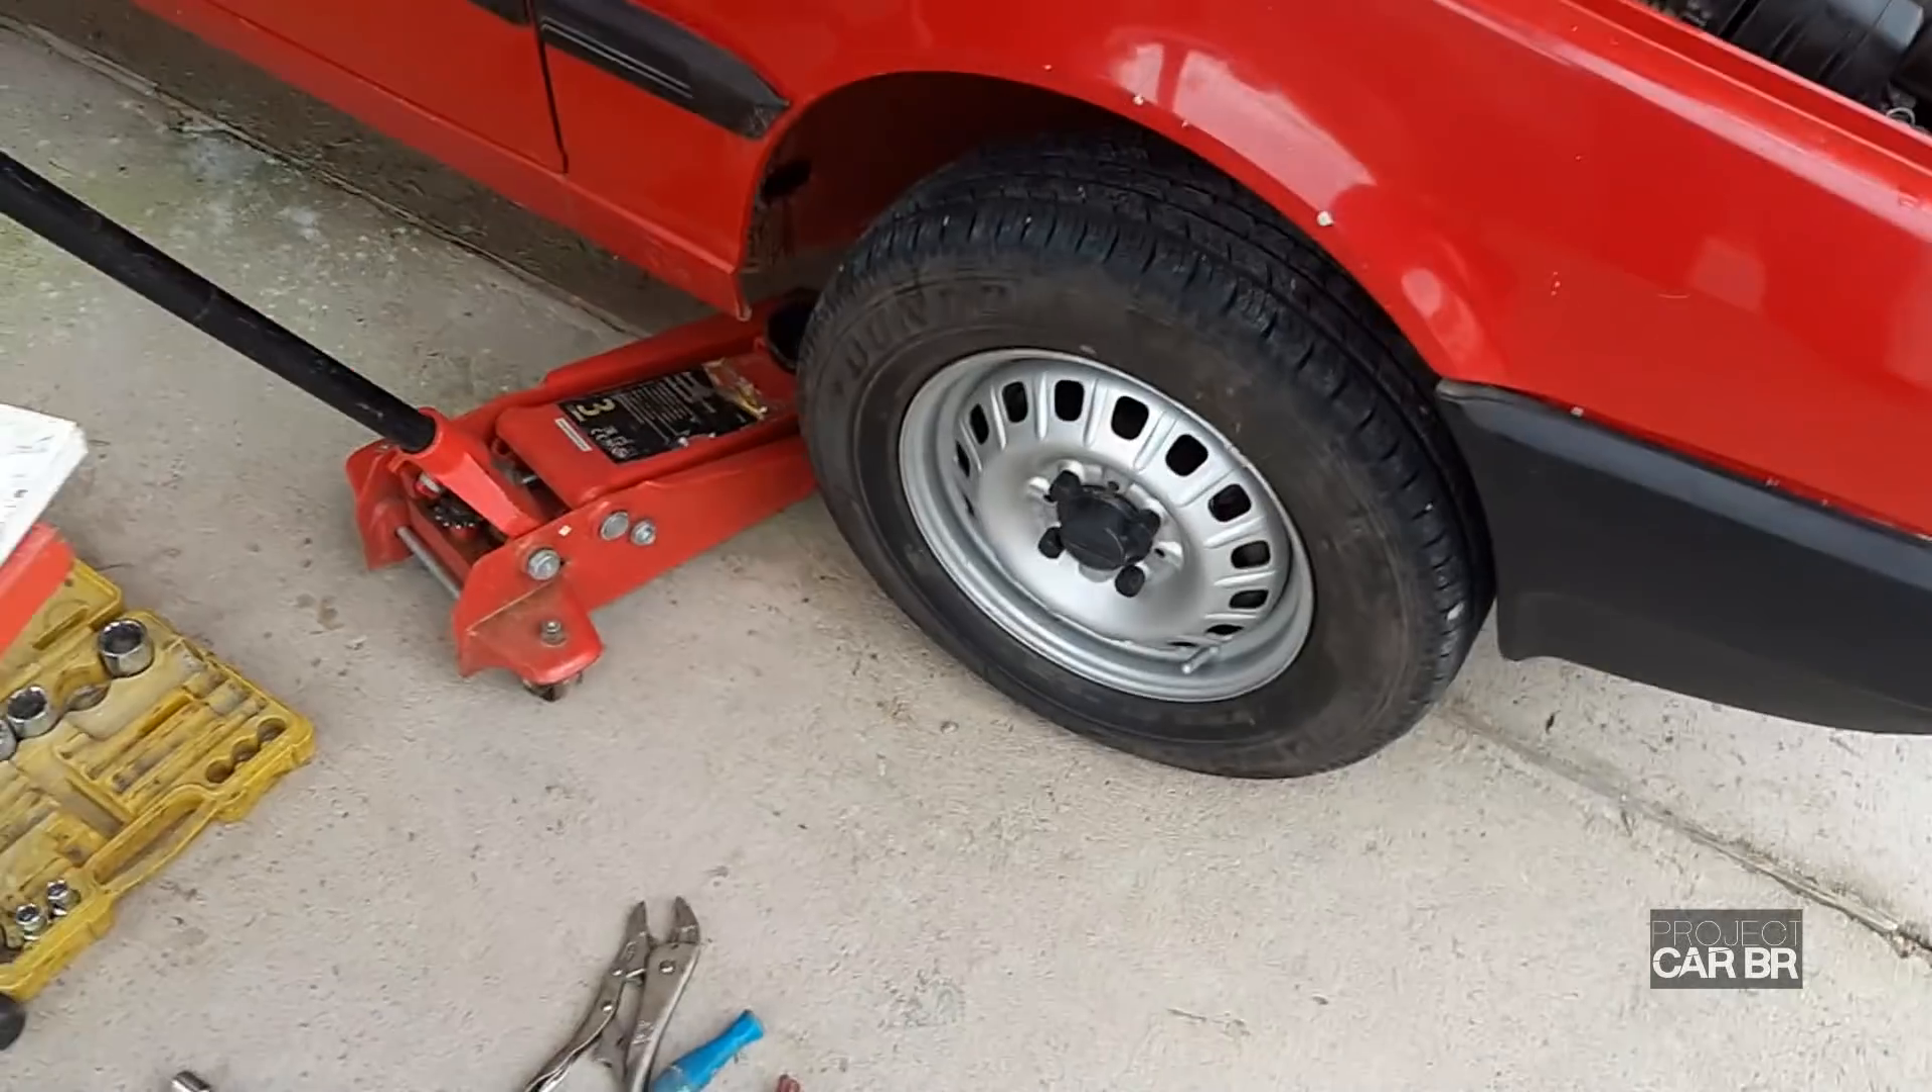Está aí a rodinha no lugar, serviço concluído.